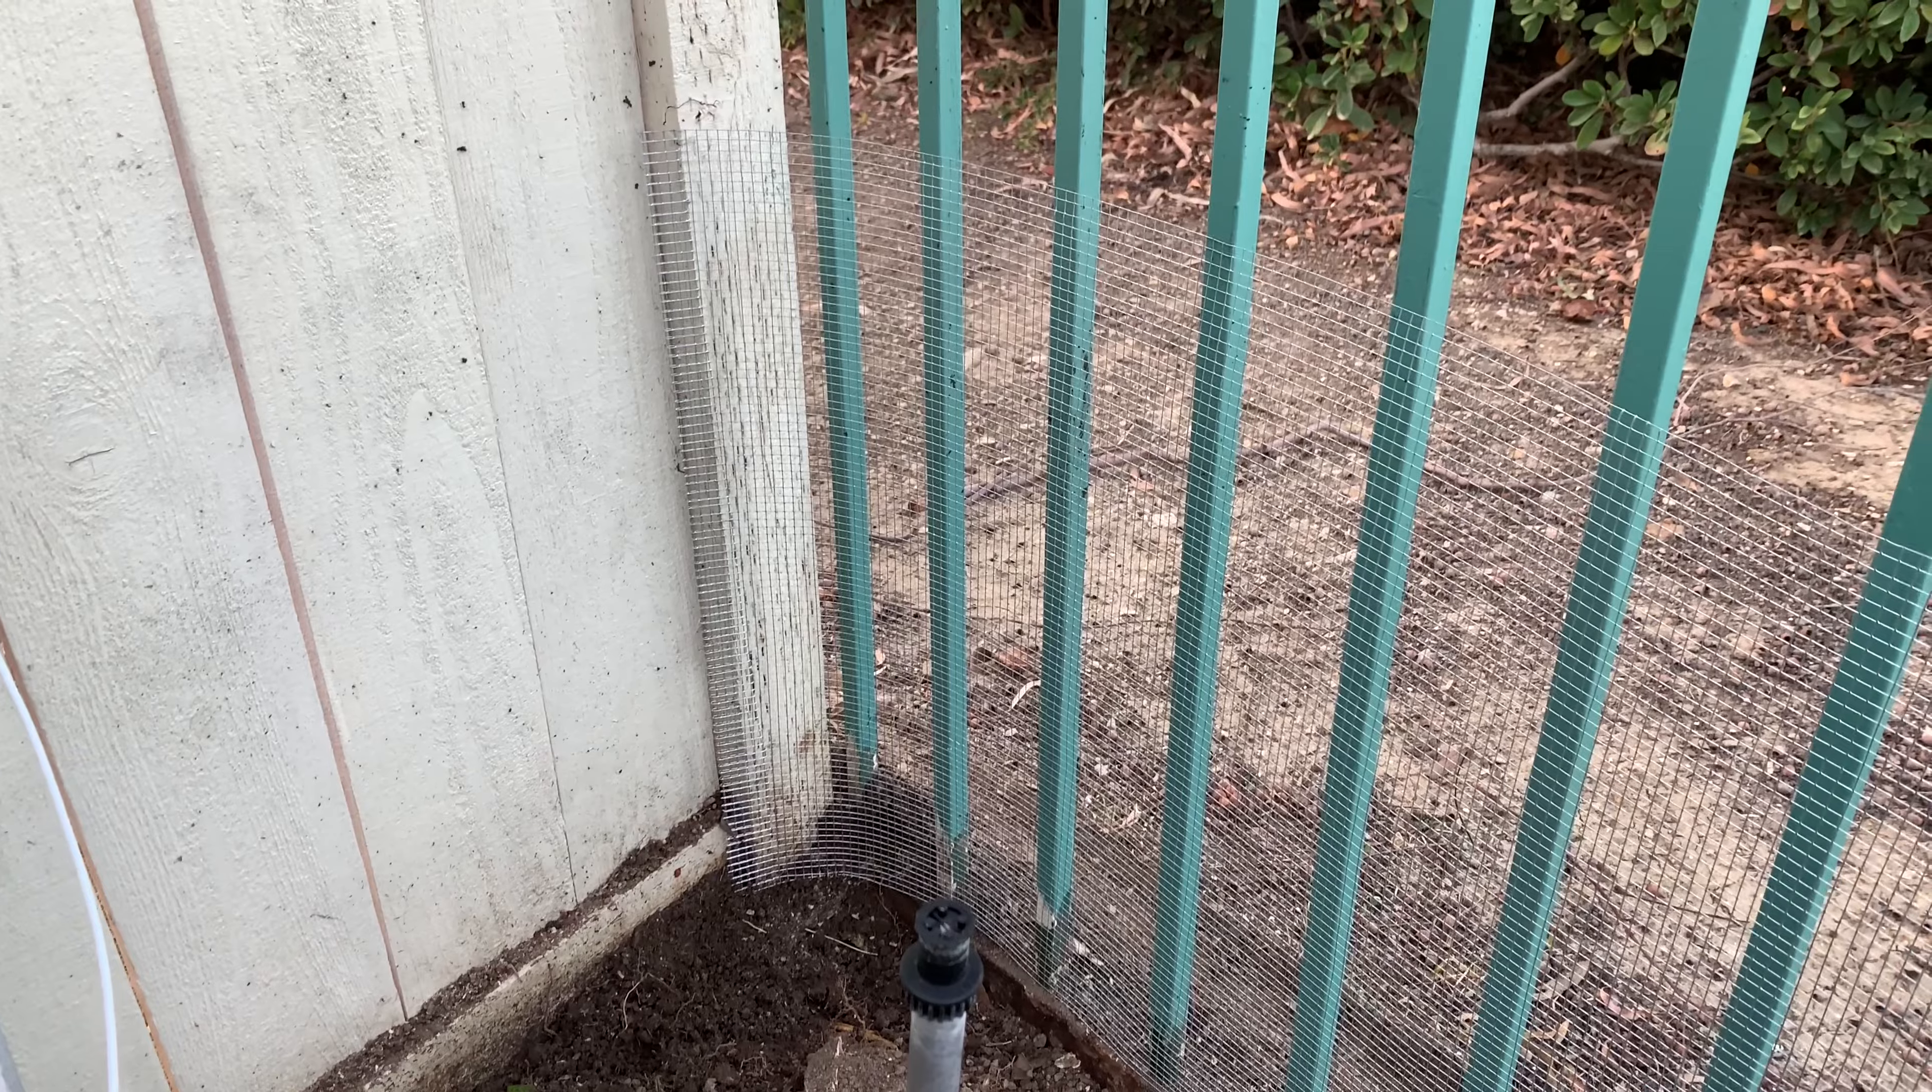I've got the fence butted up against the left wooden fence.